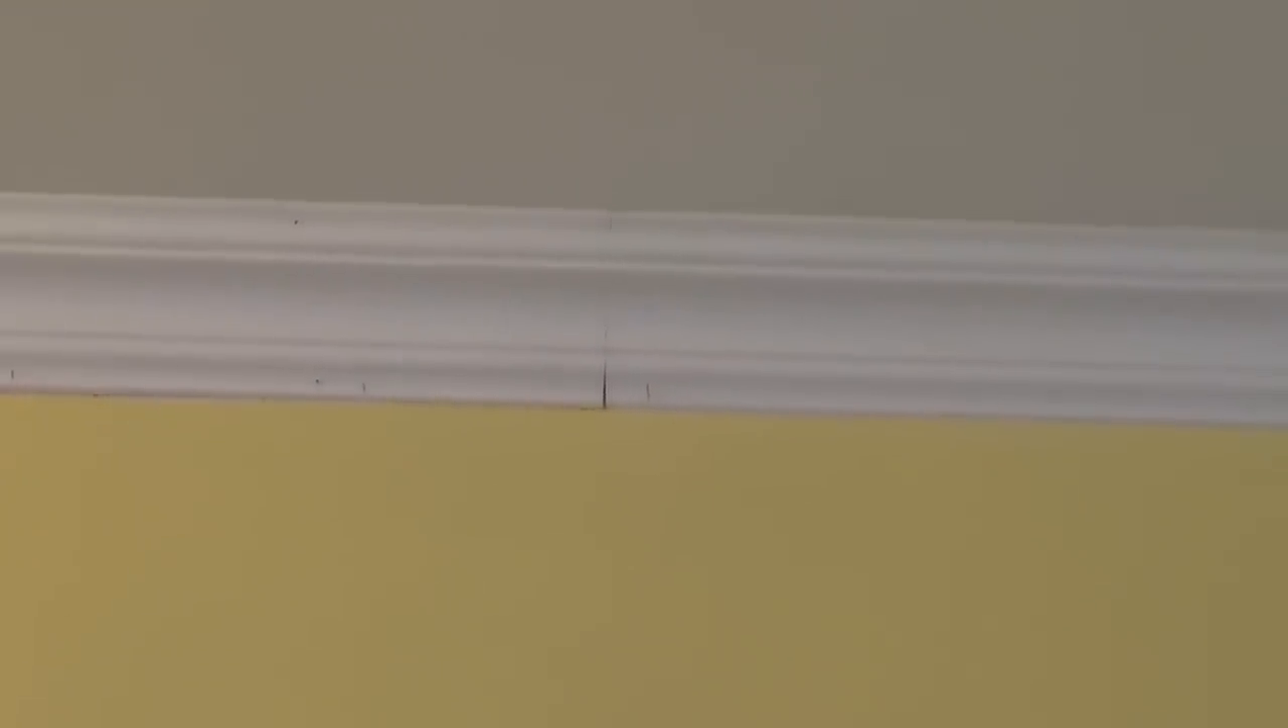There are some areas like this where the two coving meet and we have a little gap which needs filling.